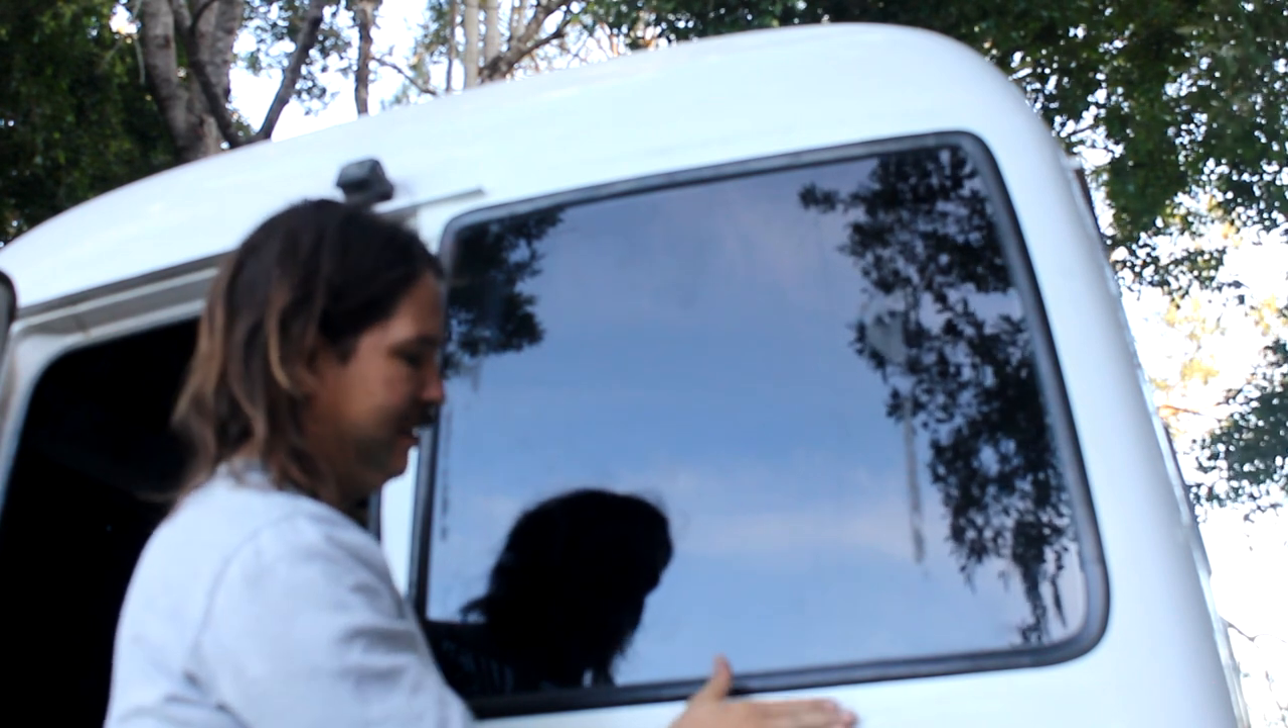Back window's in, very happy with the end result.